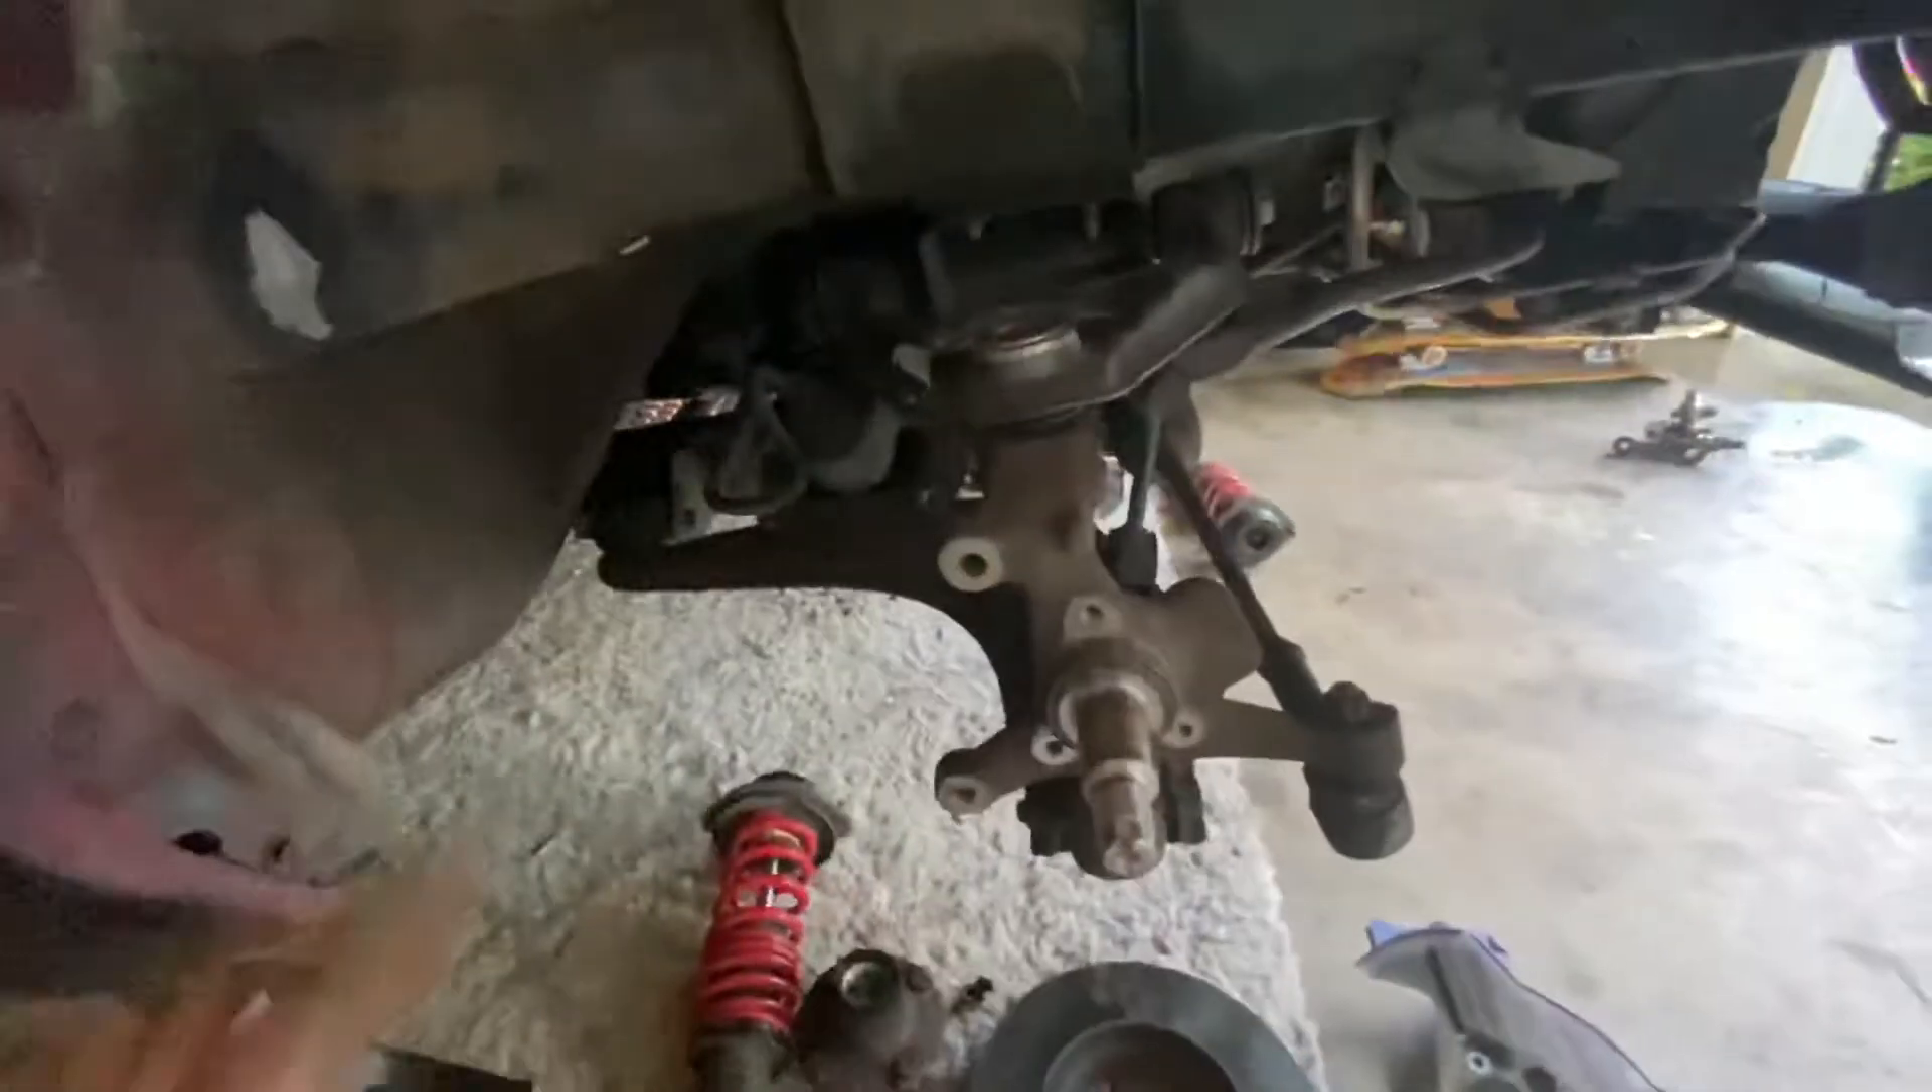Got the rotor off got the heat shield off got the wheel bearing off now she's bare.